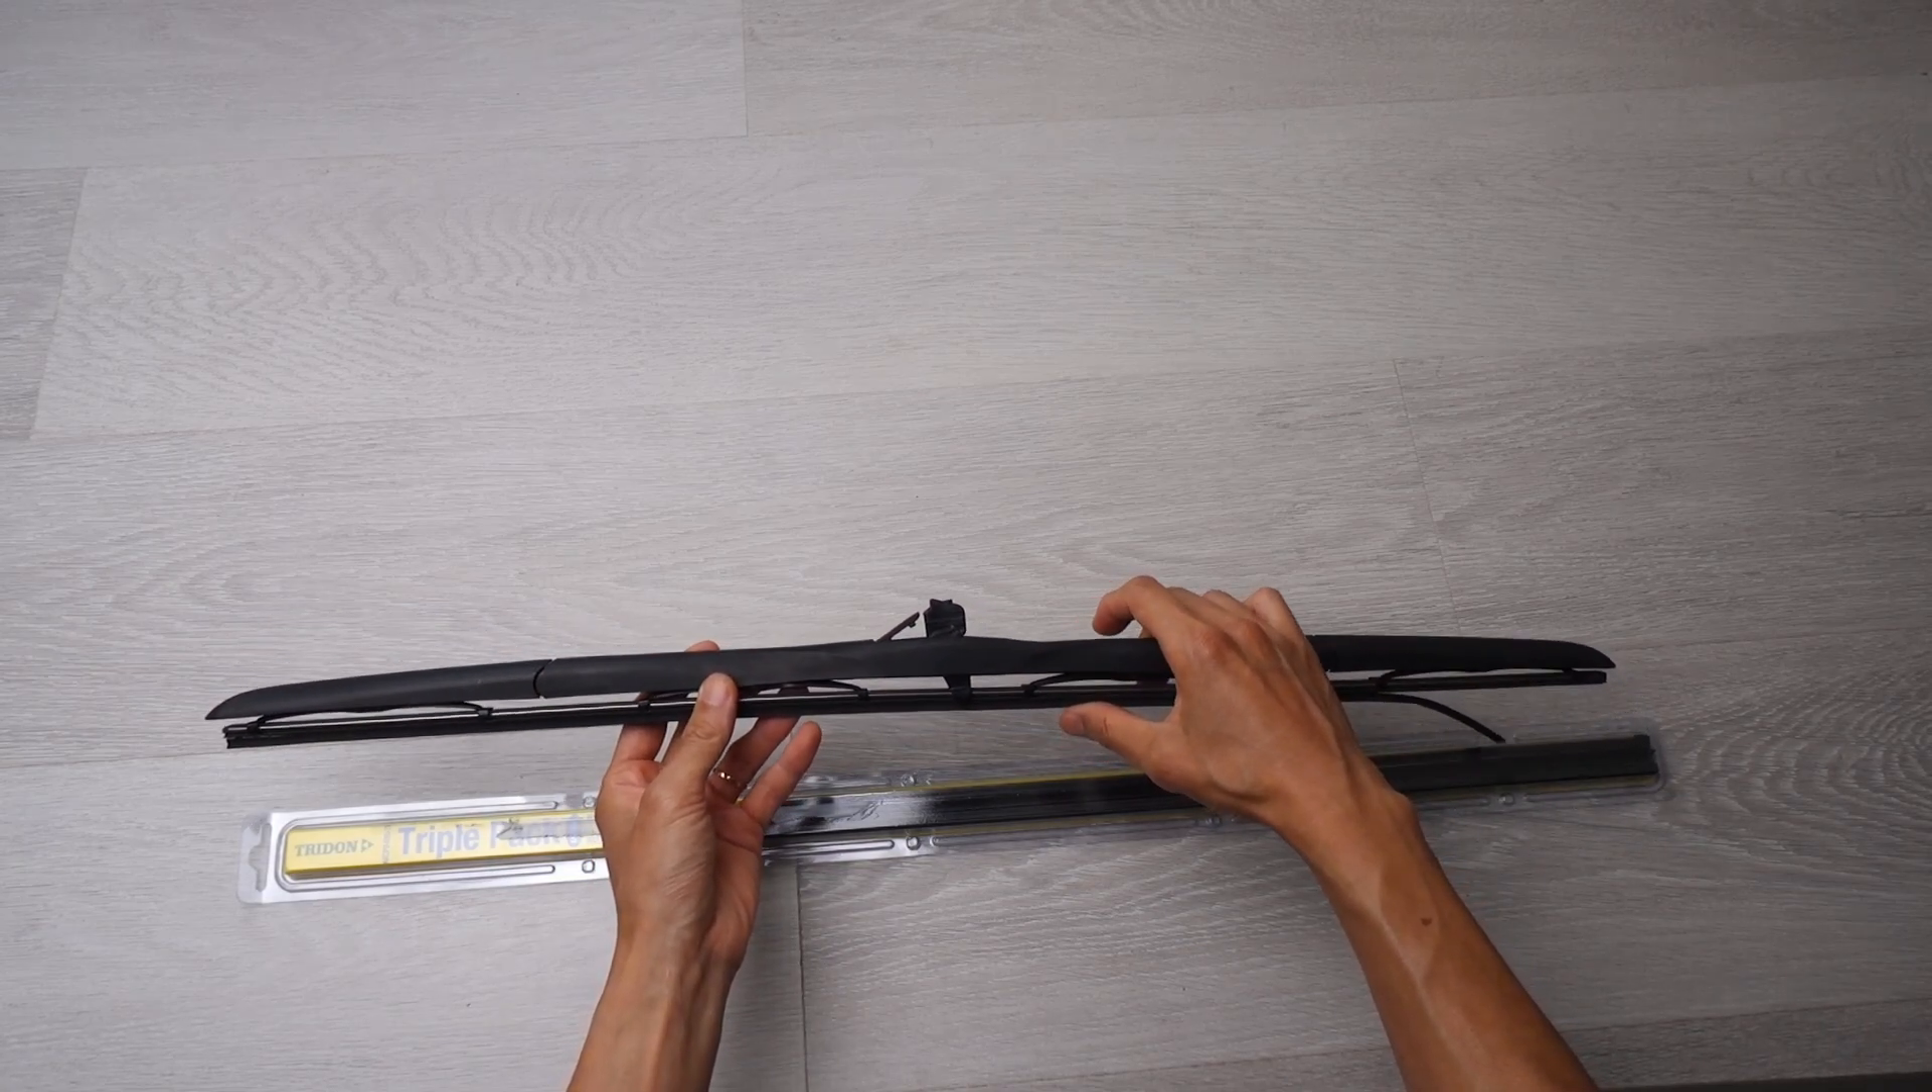I got the front wiper, the longest one unattached from the vehicle.